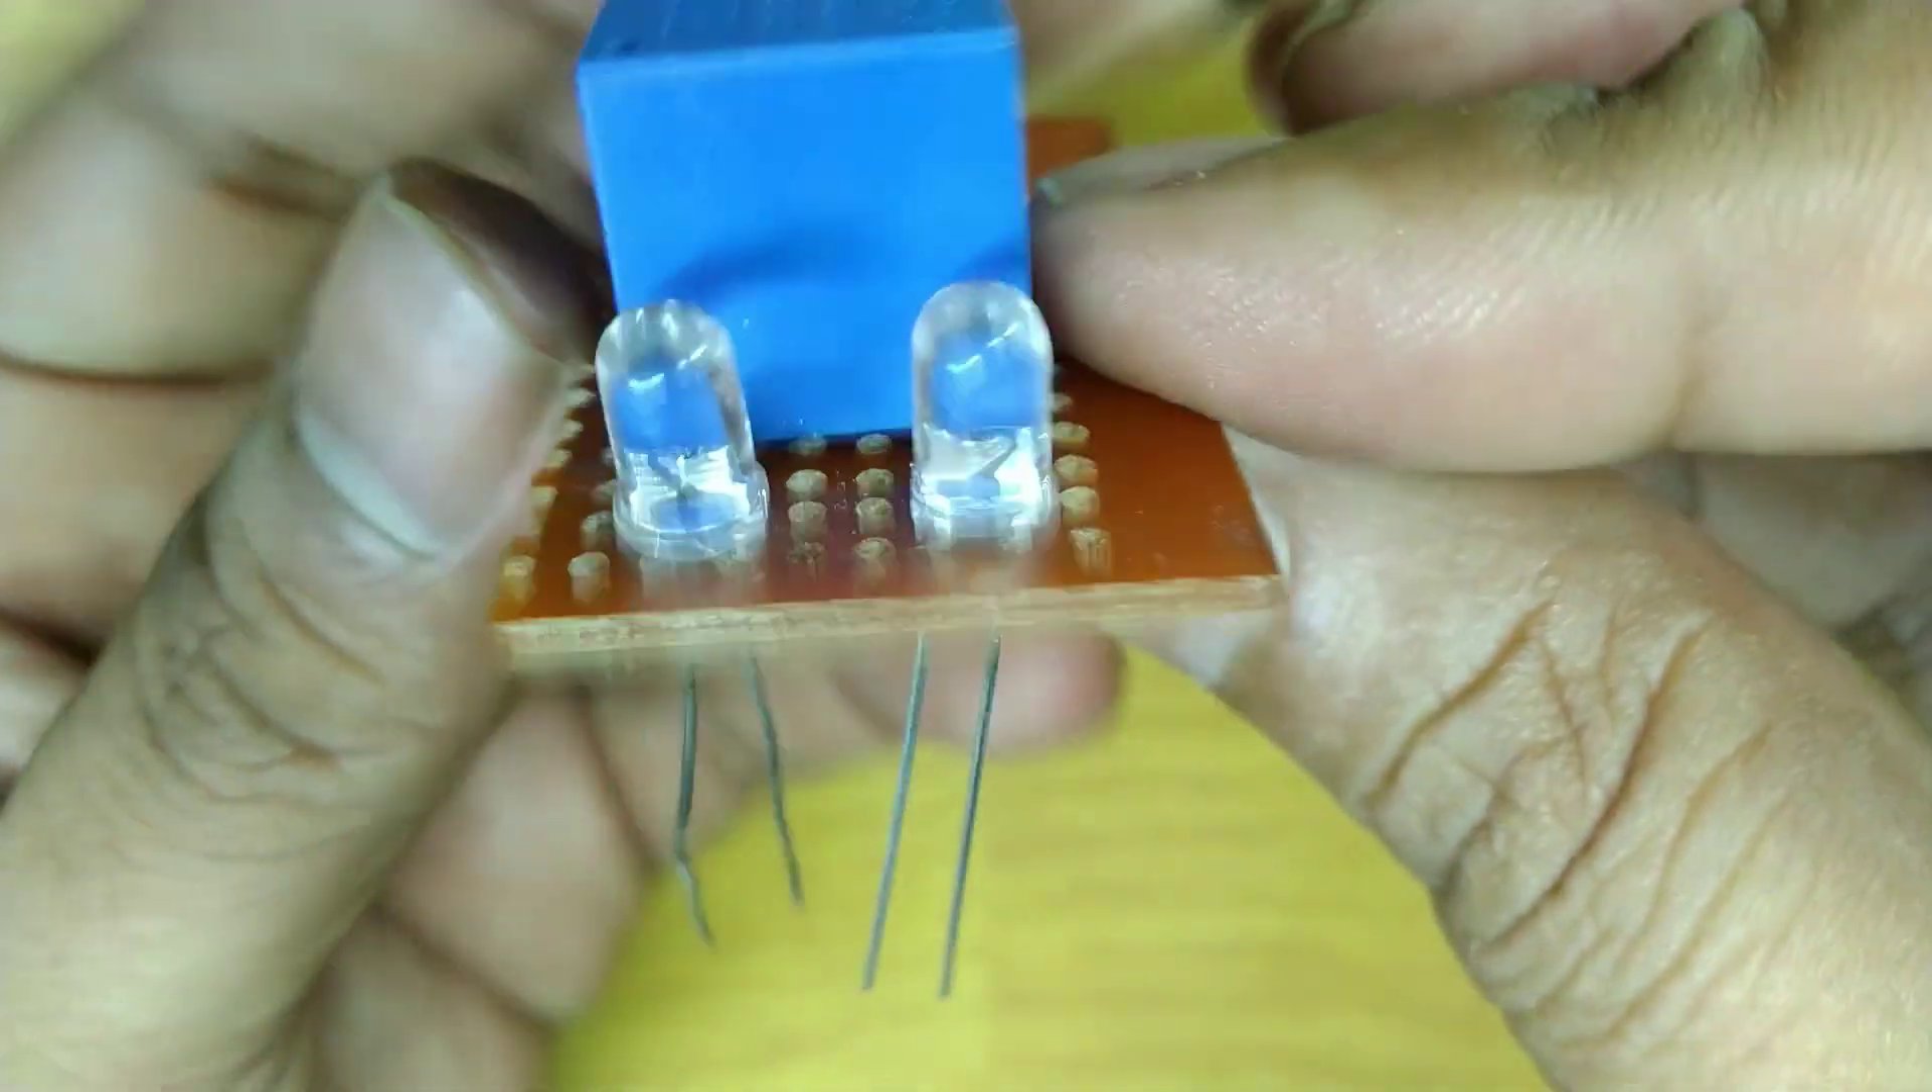देखे दो LED हमने PCB पे लगा दिया है।